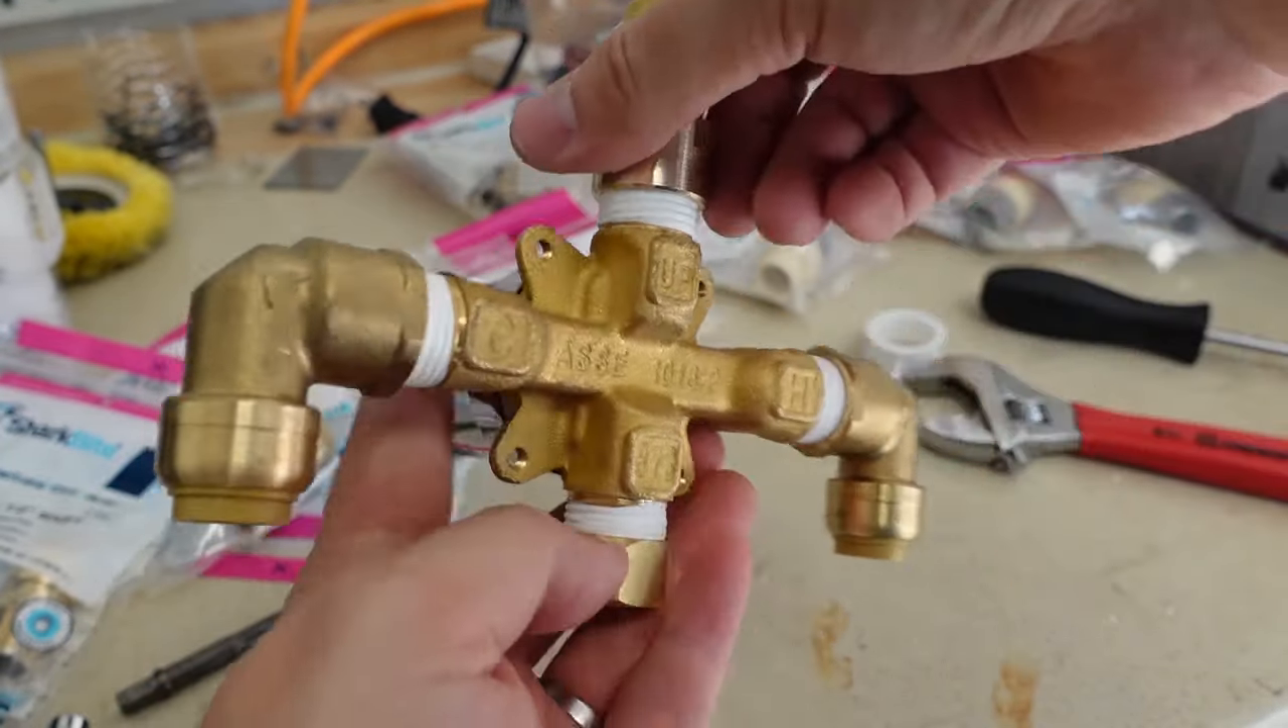Y así es como se ve la válvula con los conectores colocados.